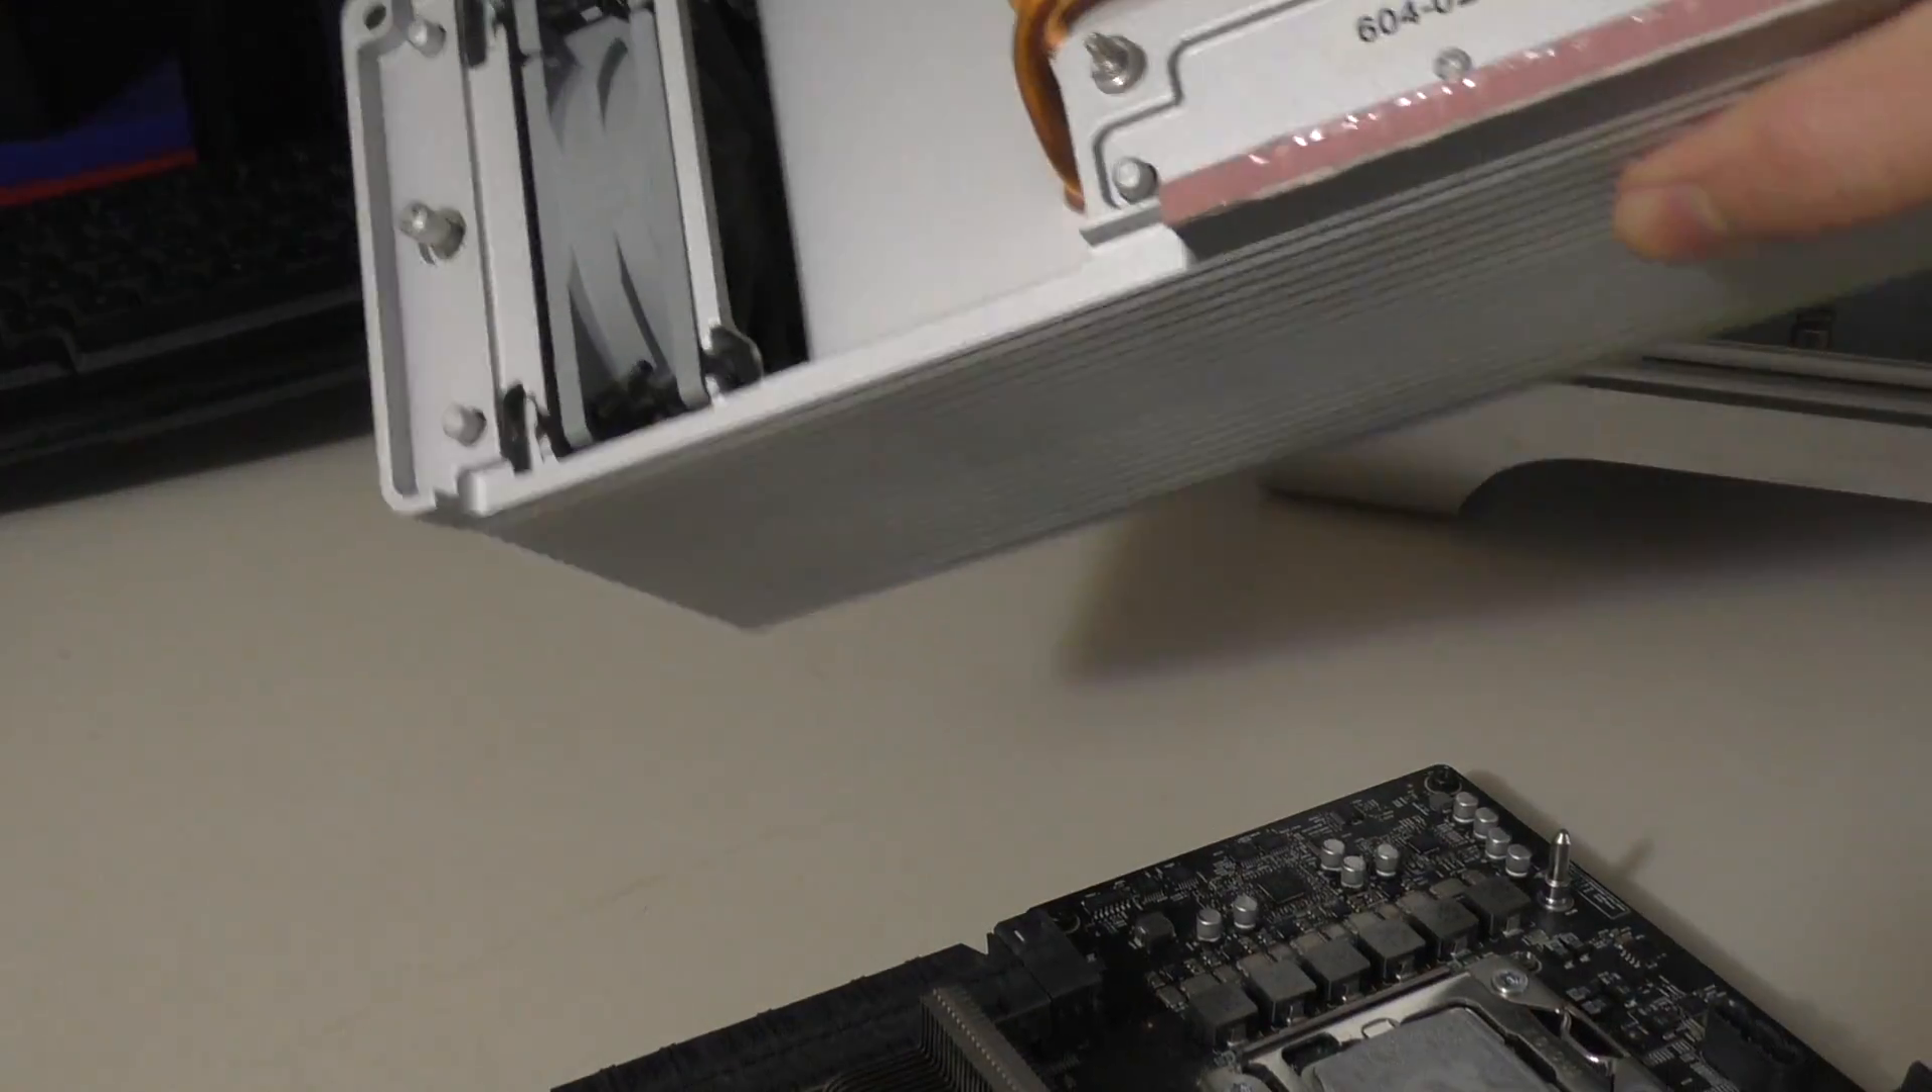As you can see, we got the heatsink off.